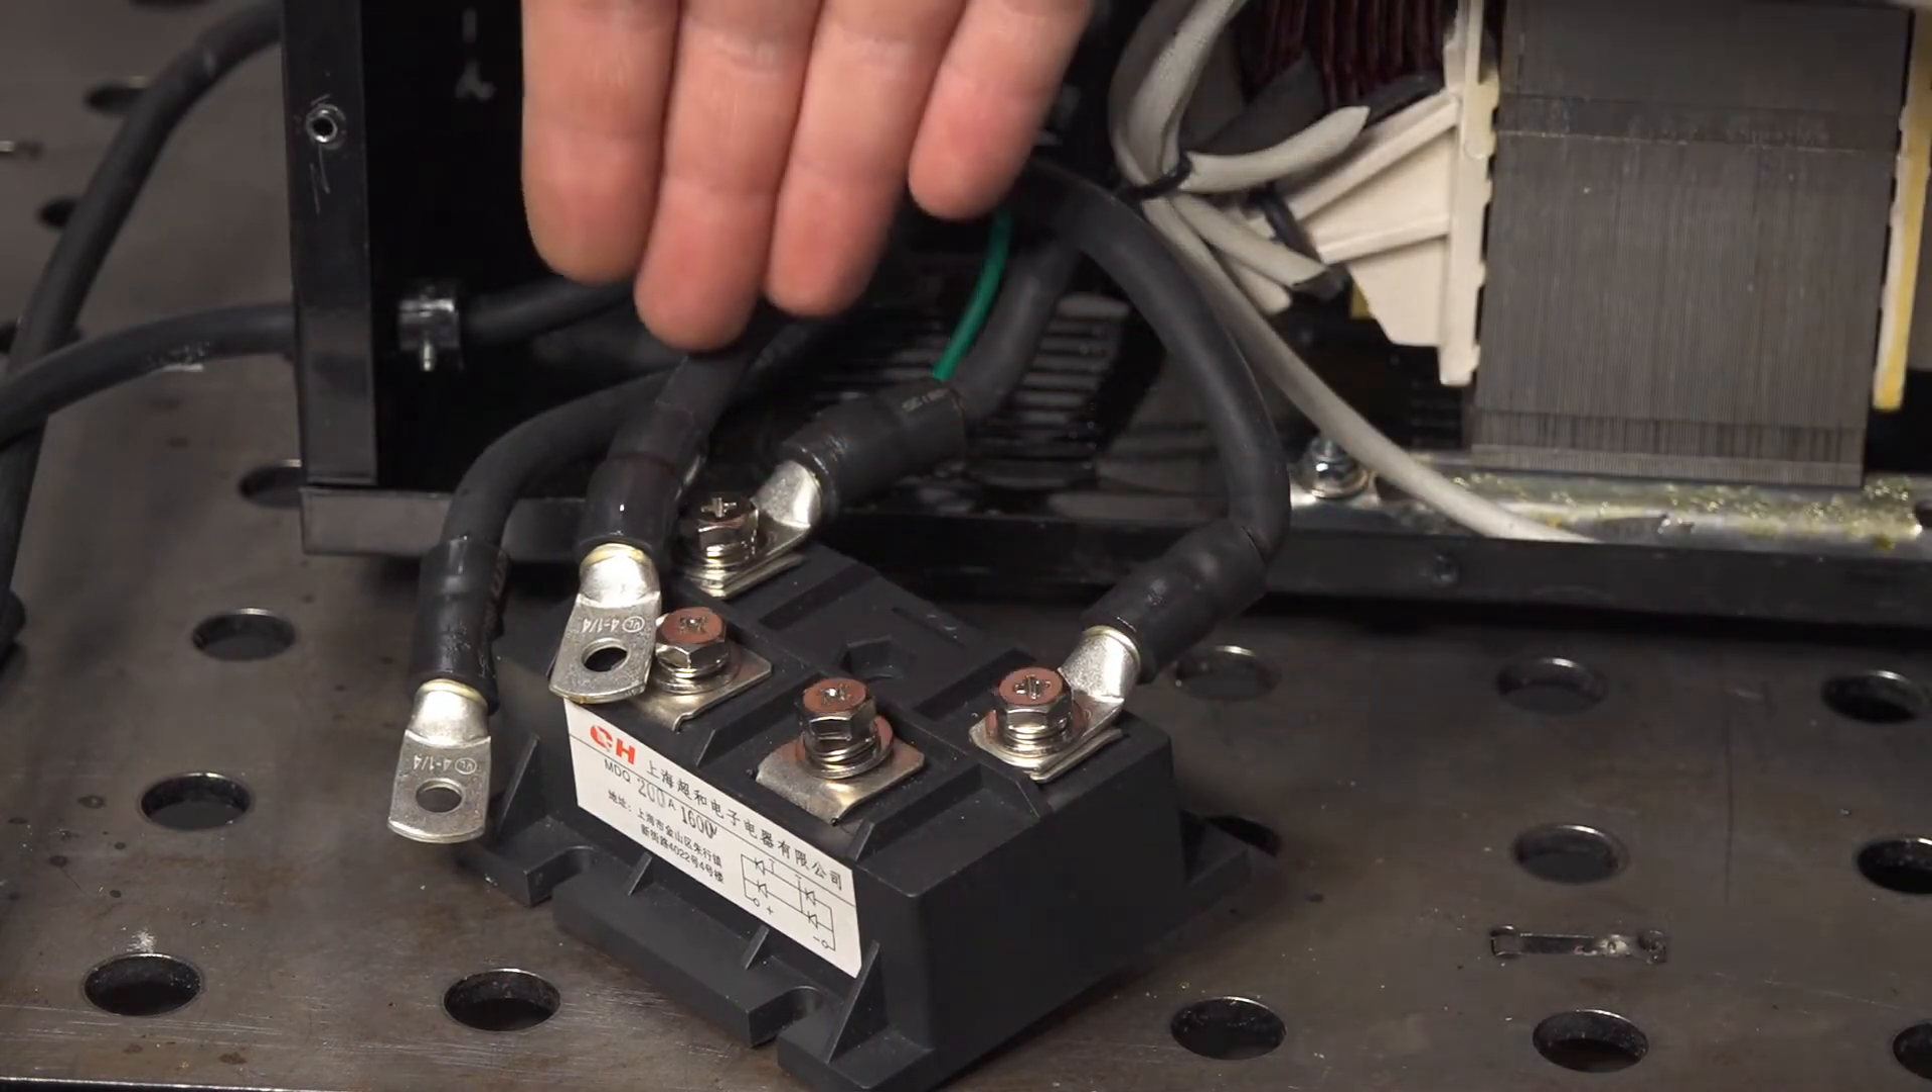And on this side once again I got the wires all soldered and heat shrink tubing onto the terminals and I've only got the AC side landed so far.